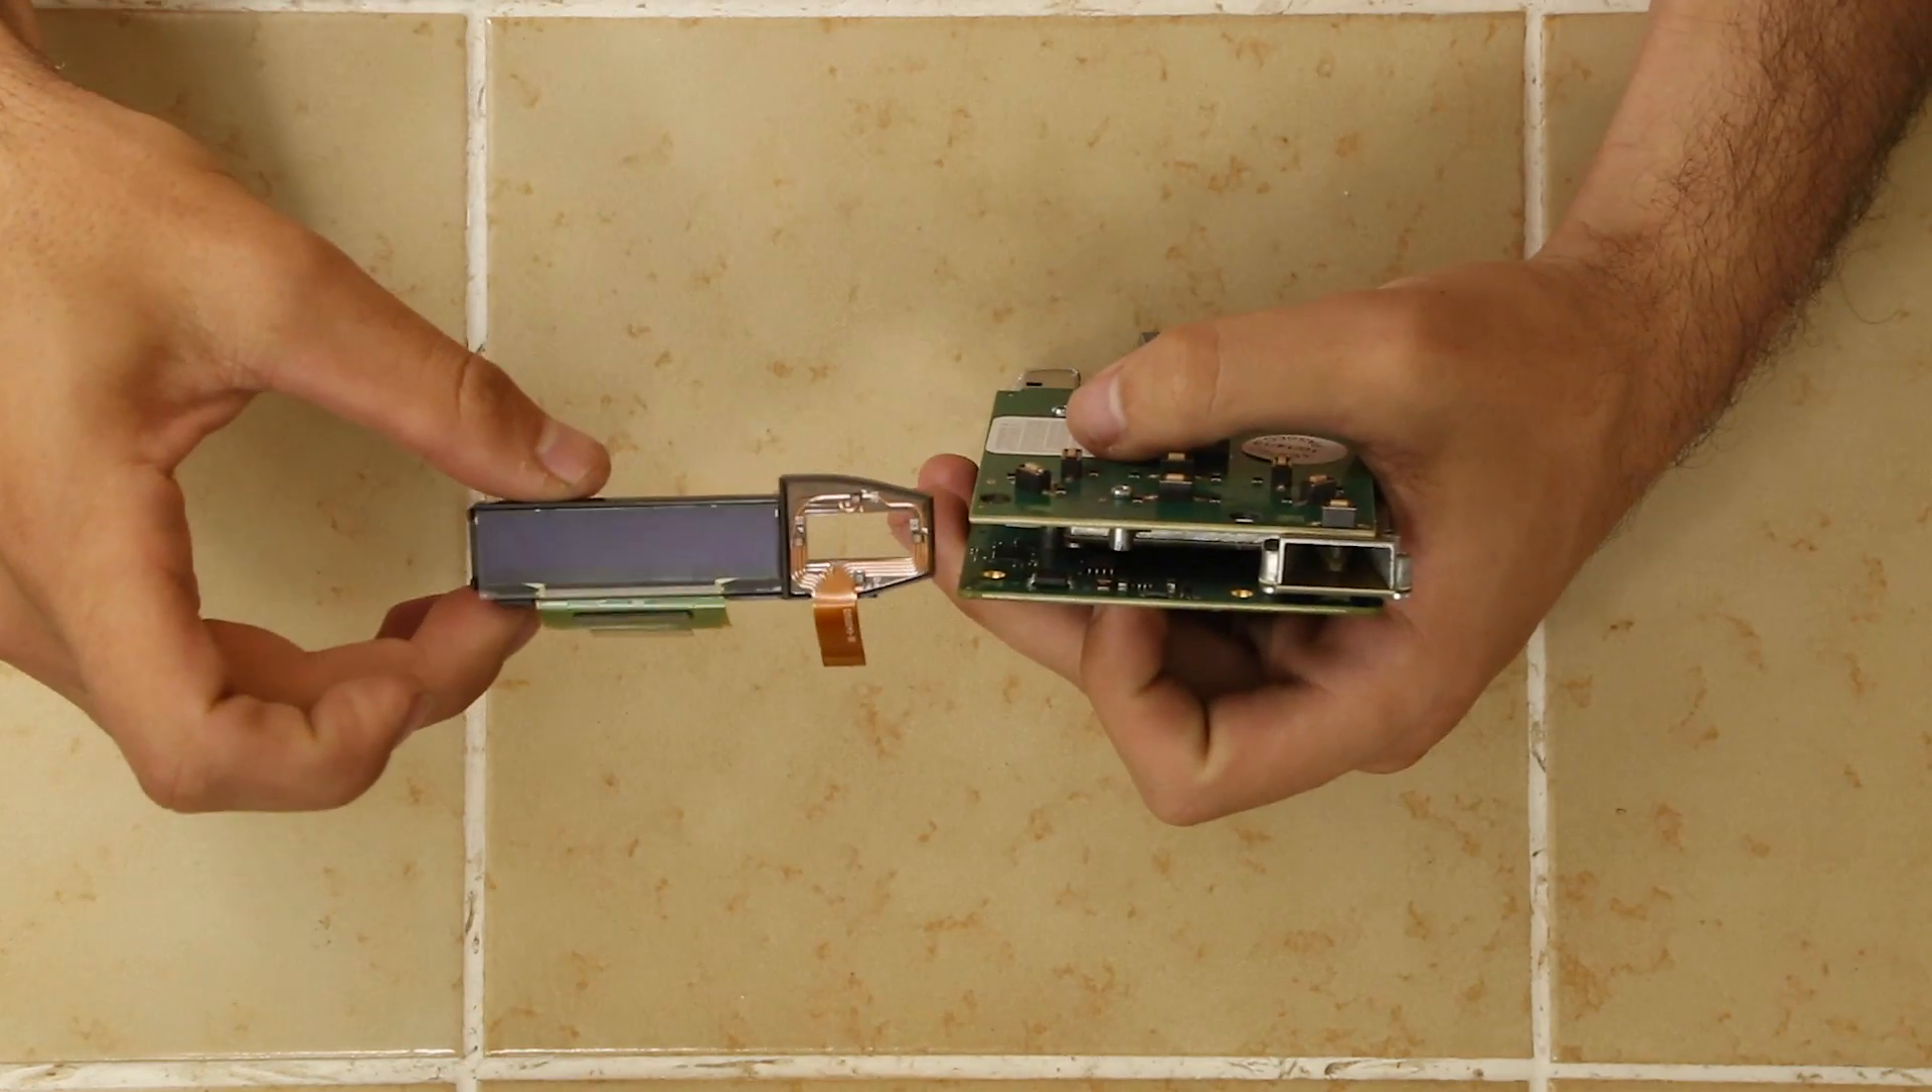So, we have removed the display.